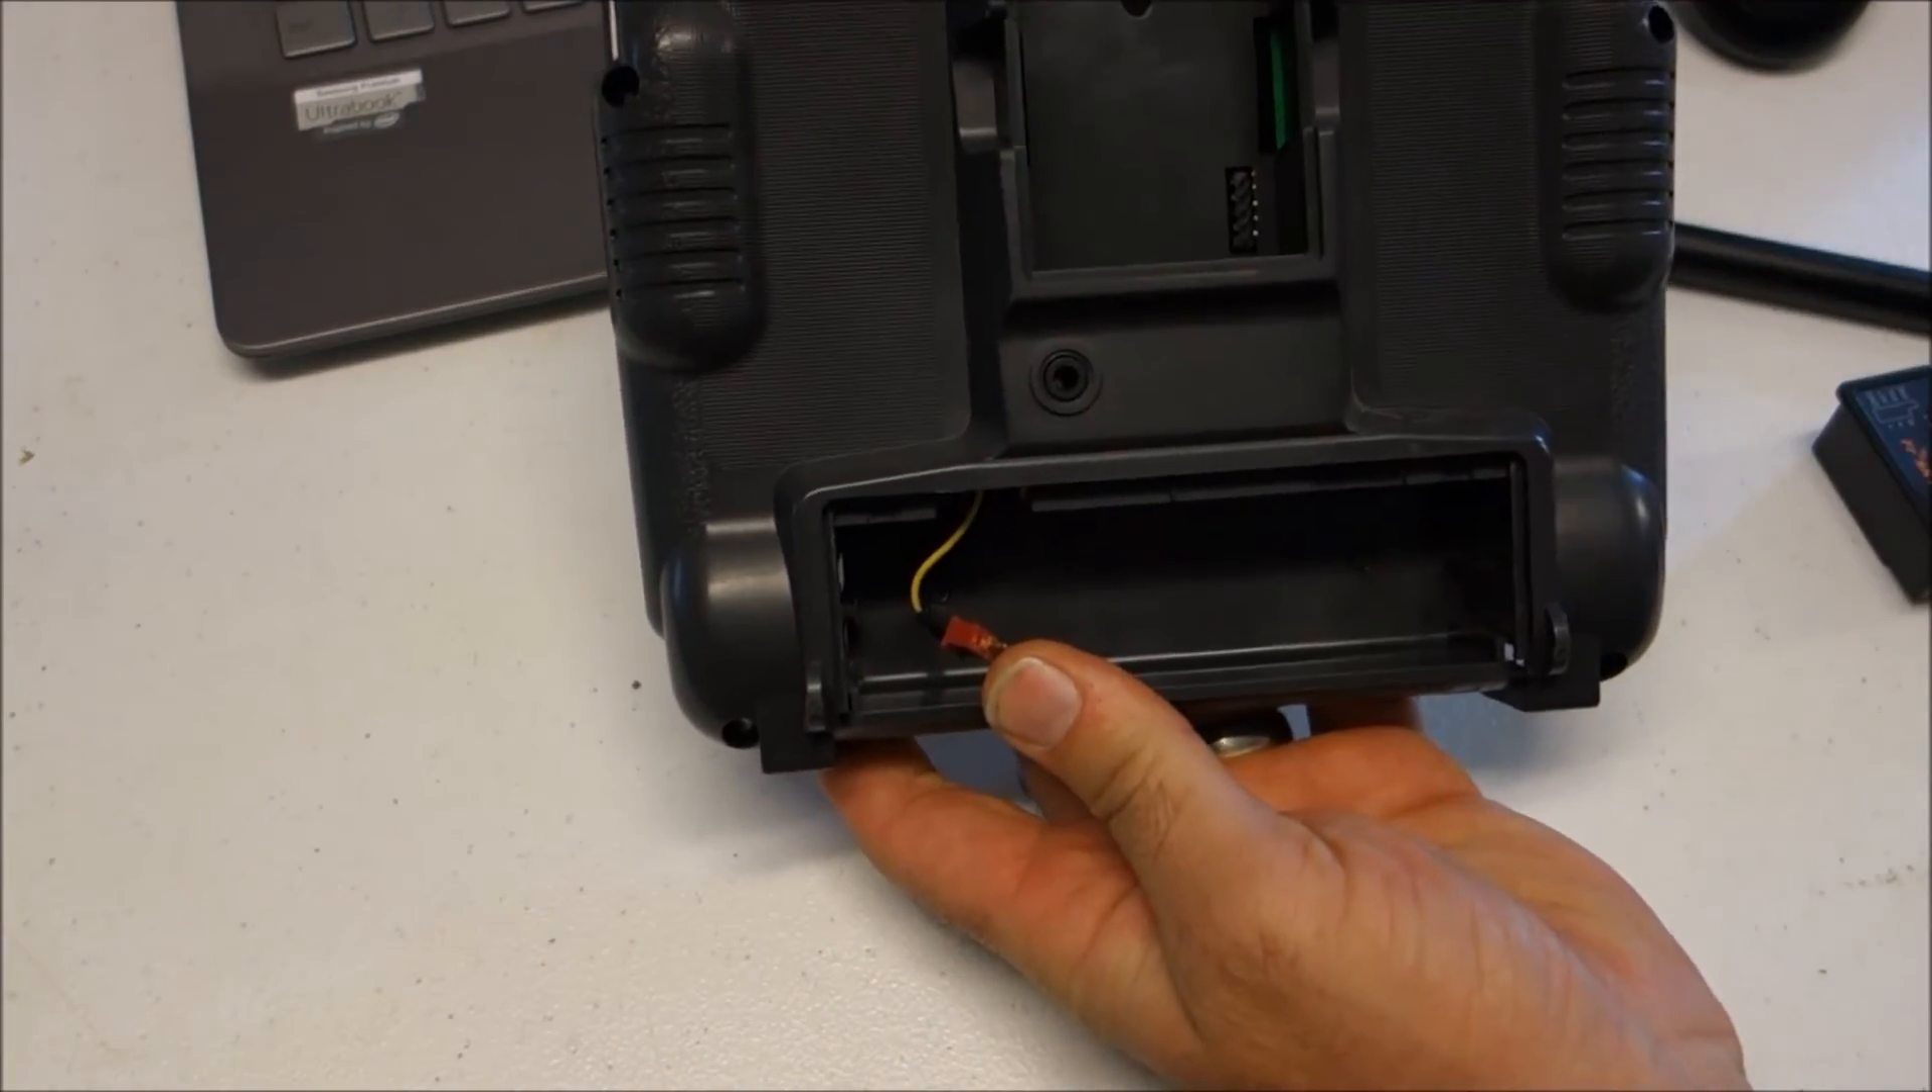I've got rid of the old battery packs.